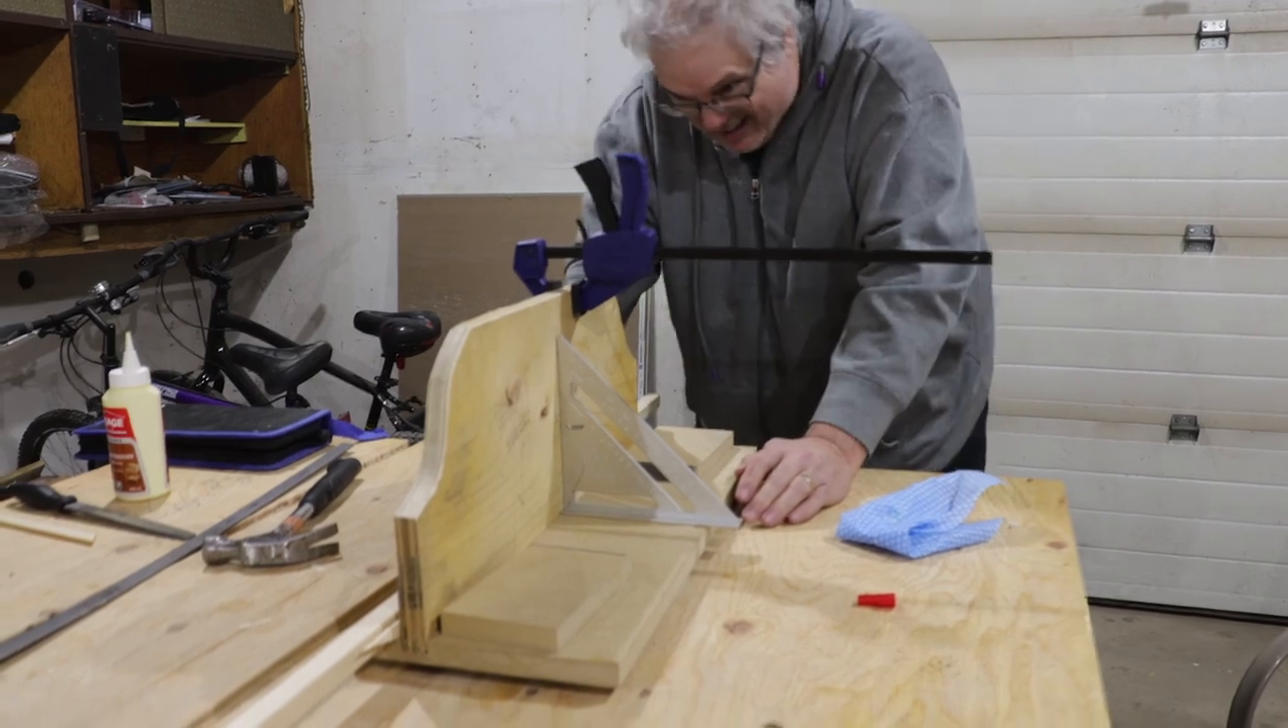We added a clamp on the top as a cantilever to pull everything back into square.